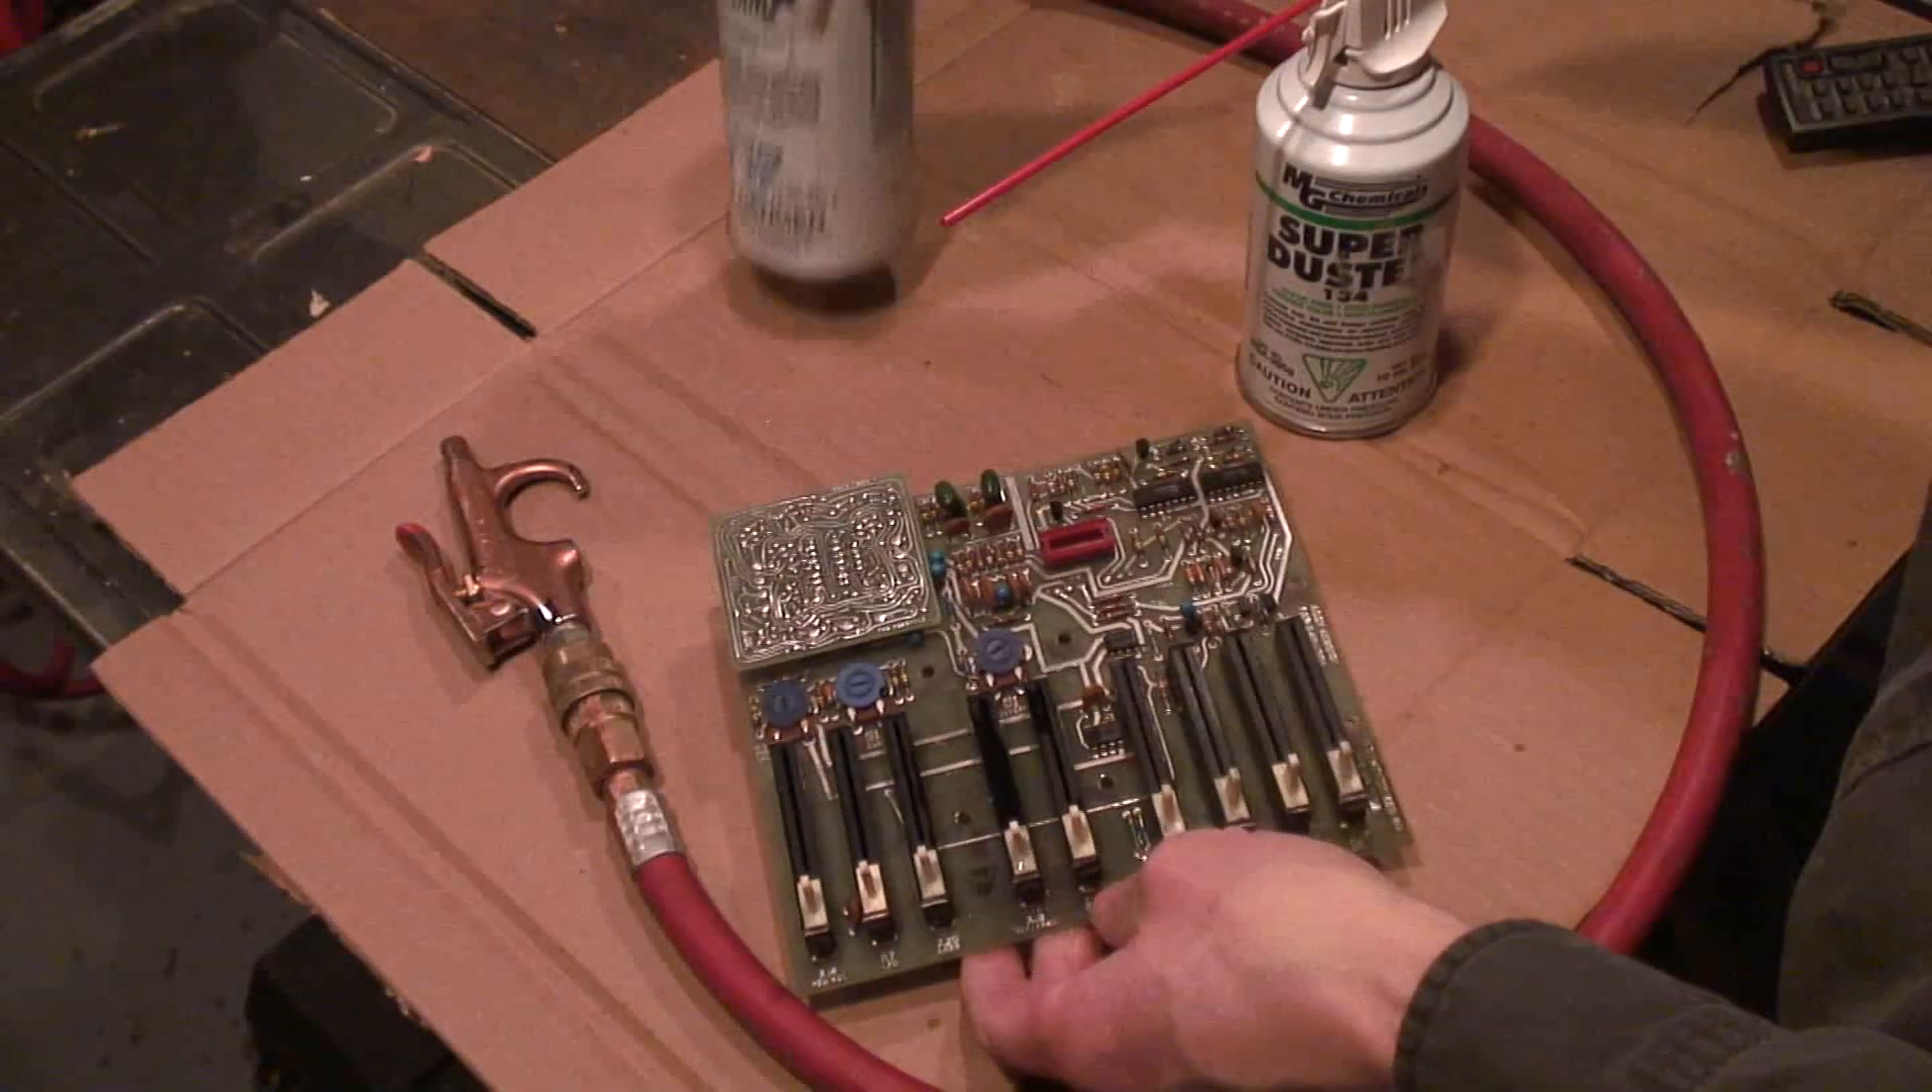It's easier to do most of the cleaning with the faders still attached to the board, but at some point, I'll have to desolder them.